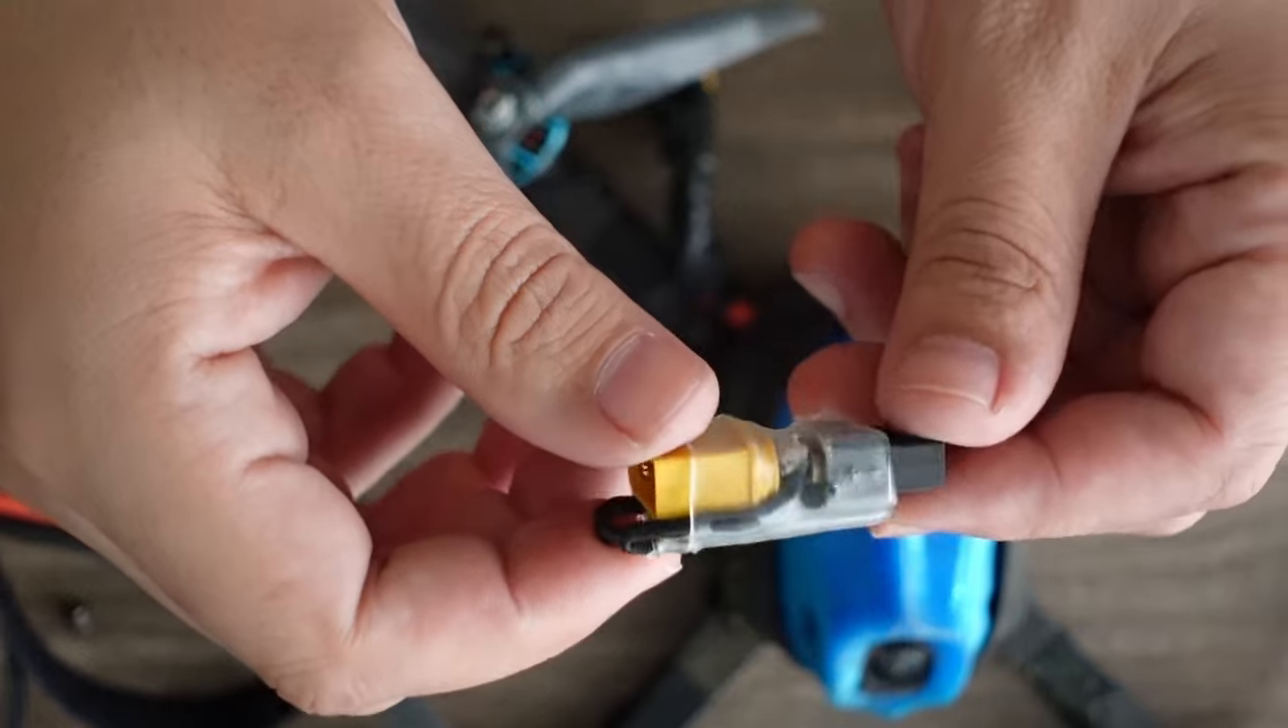Here's the finished product with the heat shrink applied.